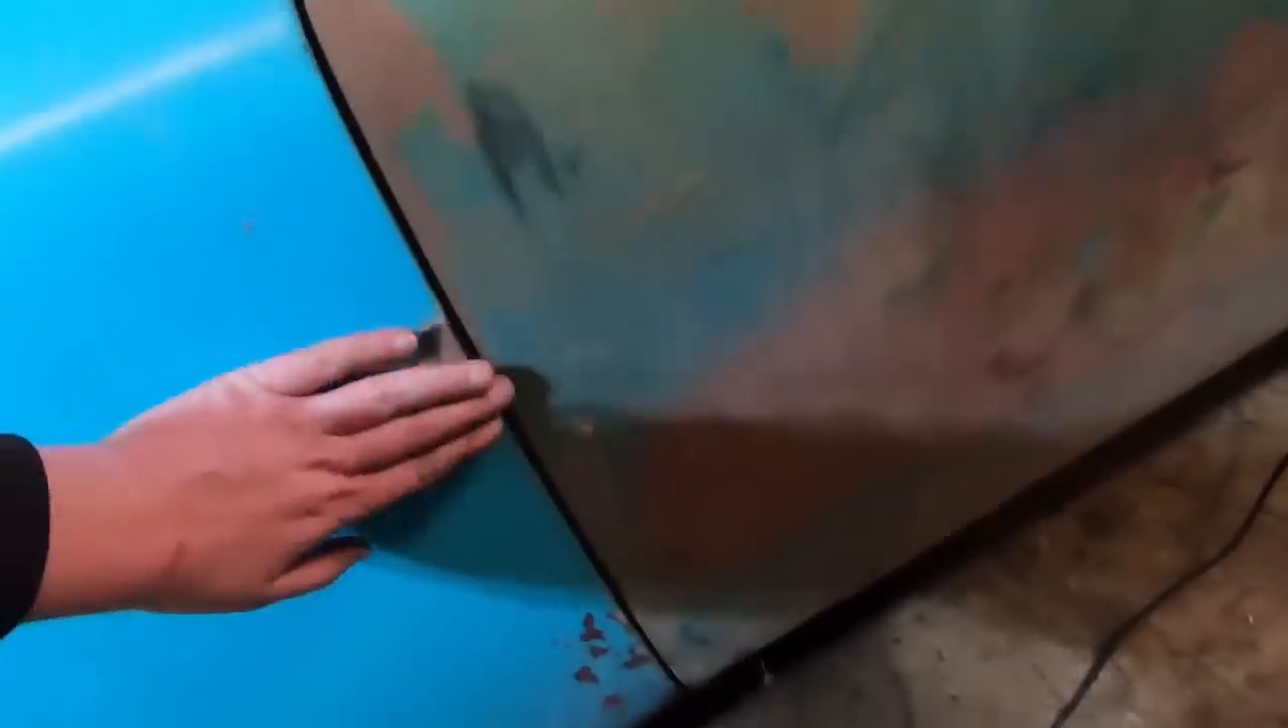But, so, you can see my fender gap is pretty good. This gap around here is pretty good.